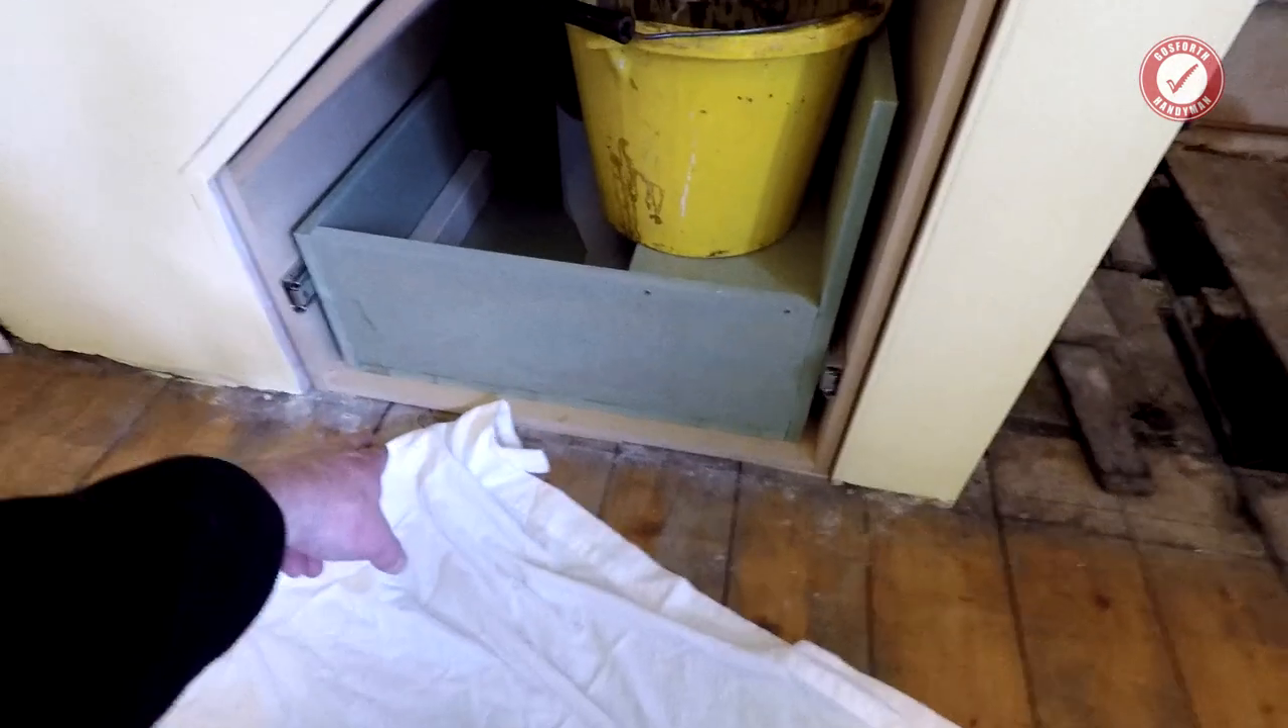So here's this unit which is now in and that's installed.